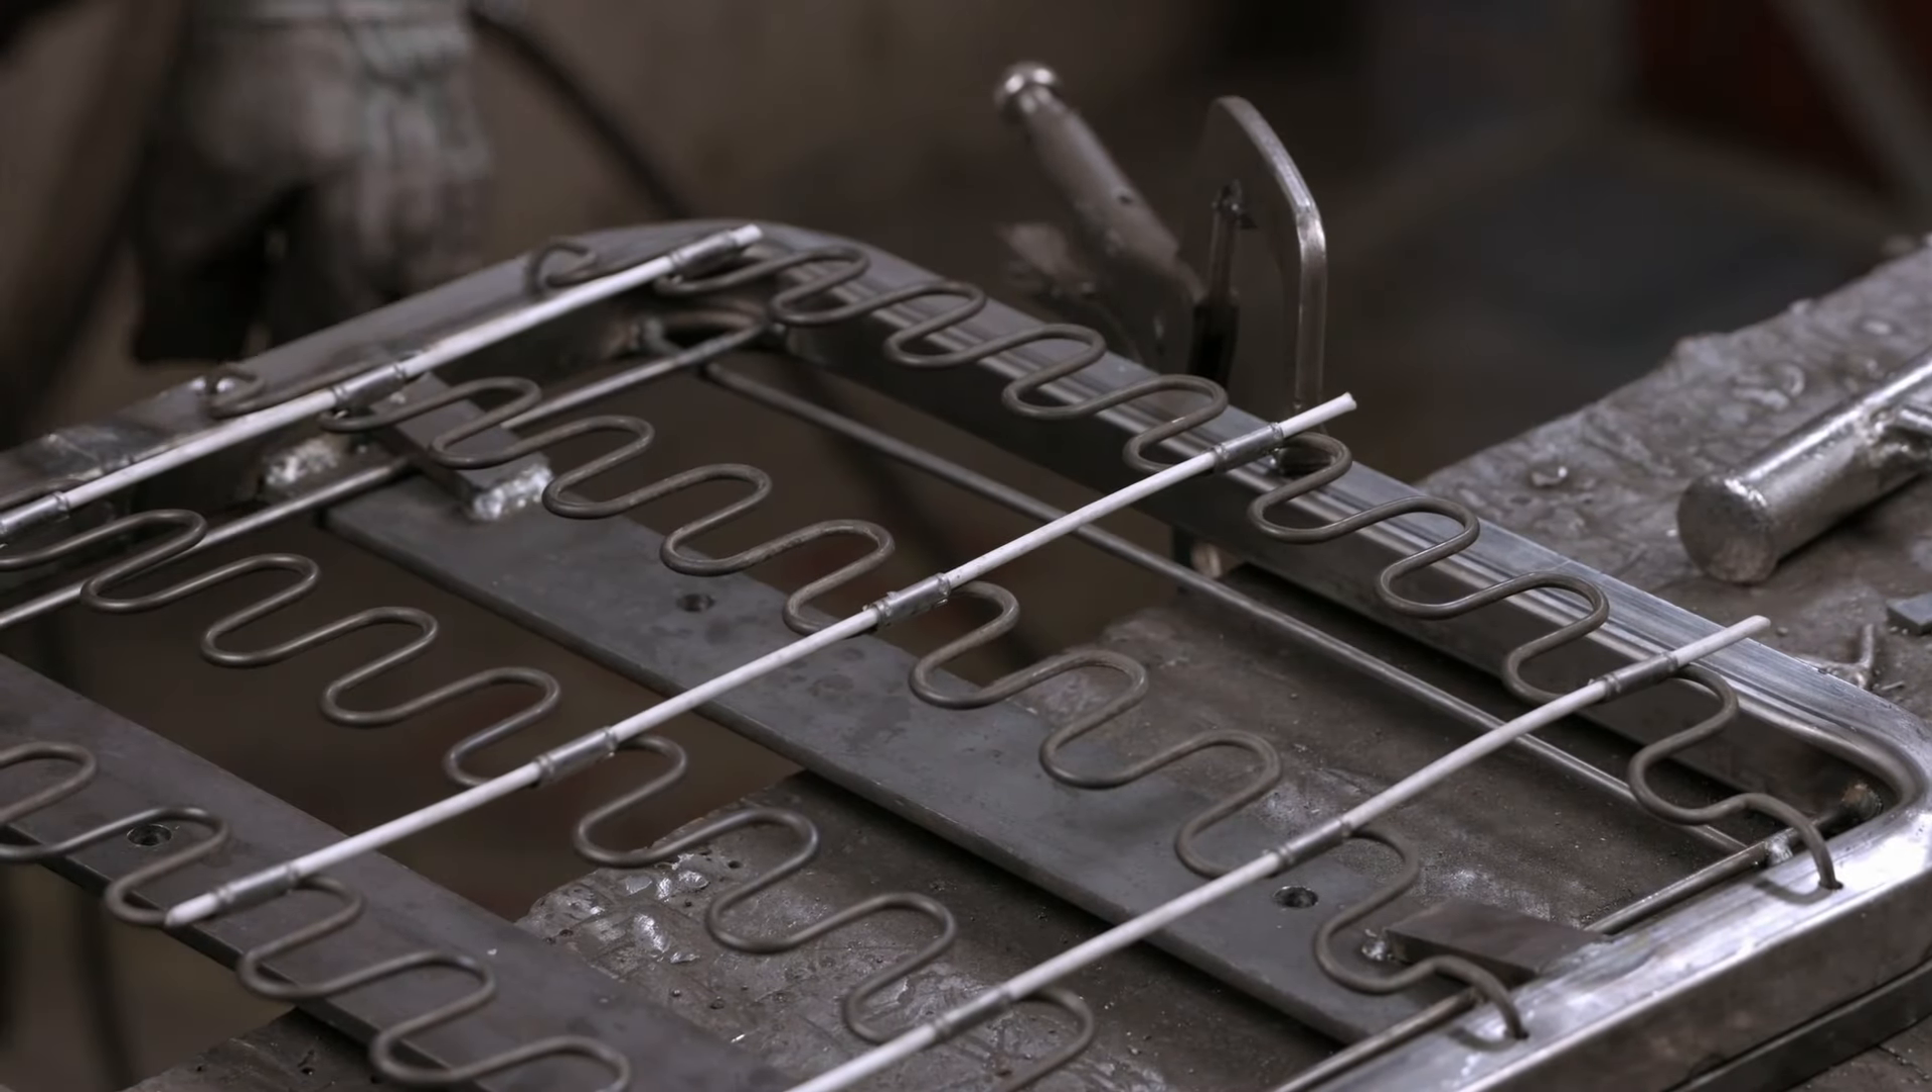For additional stability and support, rods are placed across the springs. These are clipped into place, completing the seat frame.